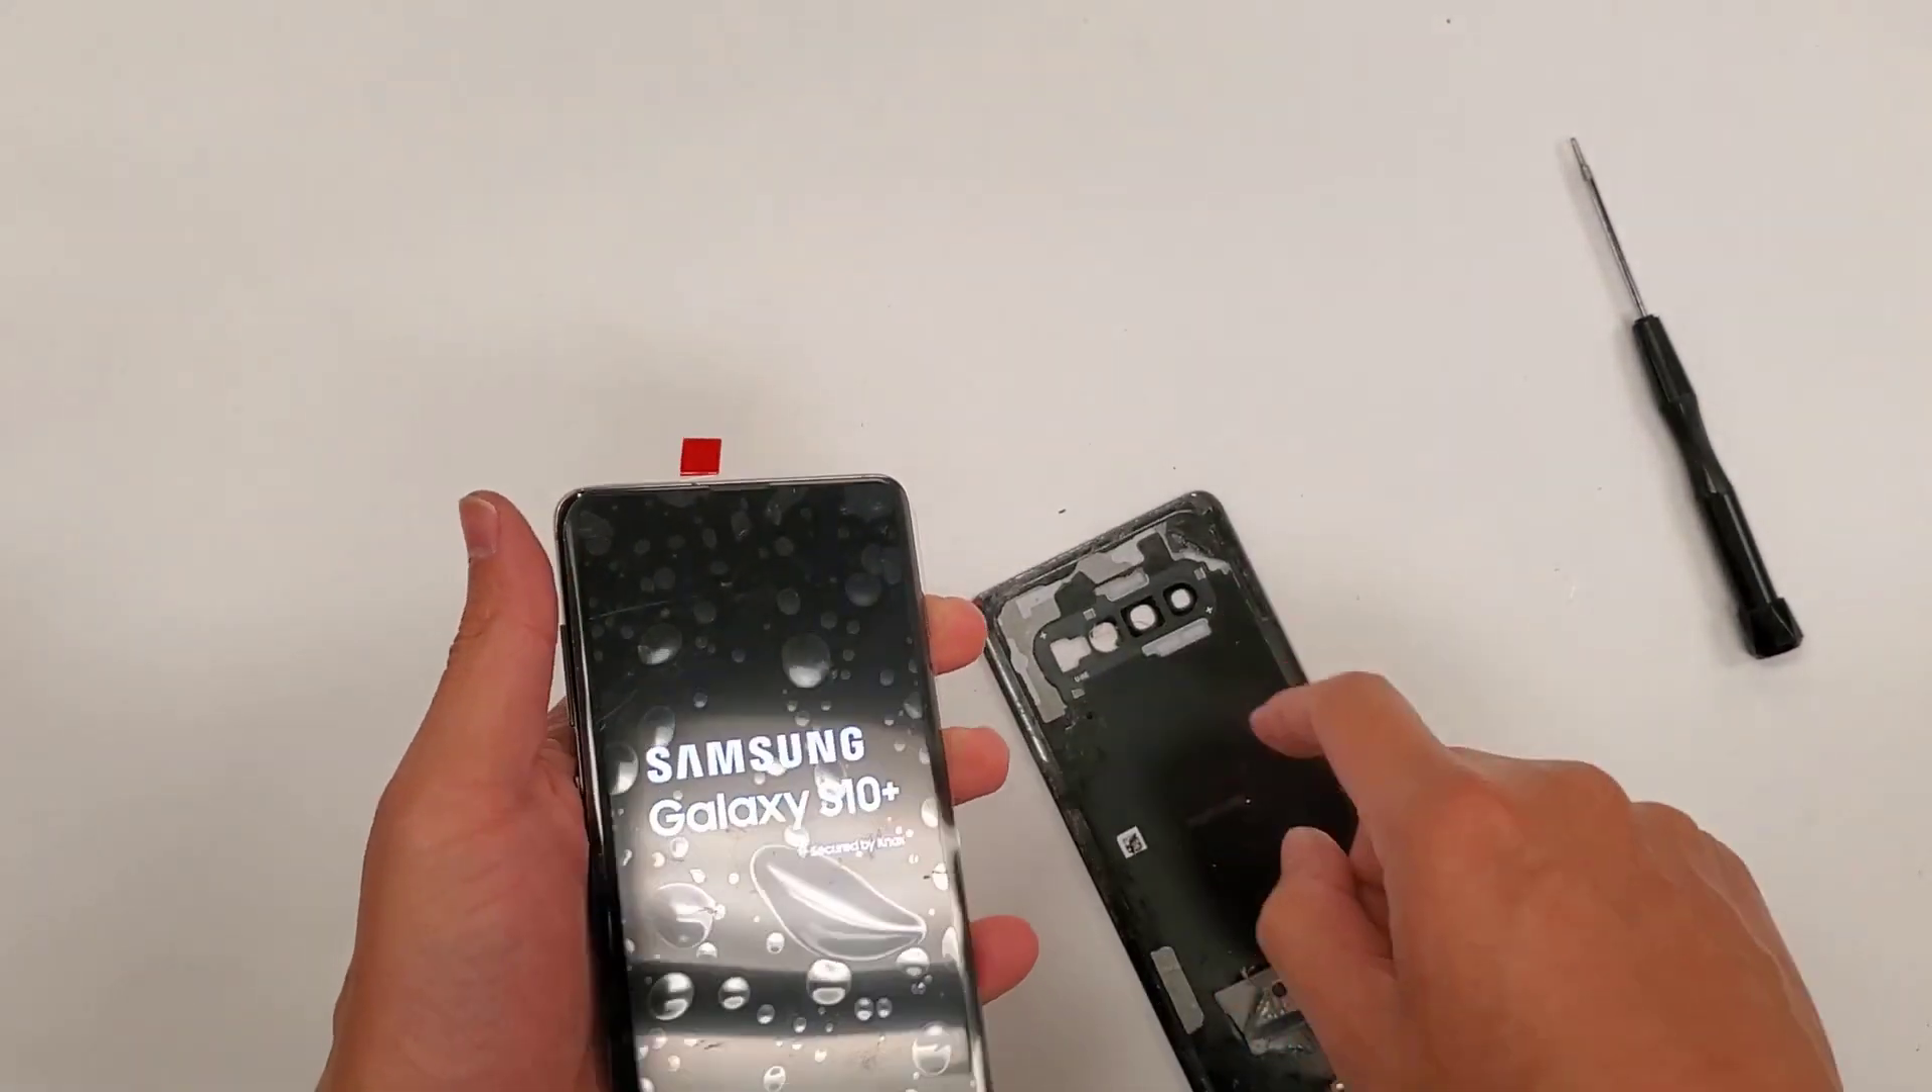All we have left is to put the back cover on.